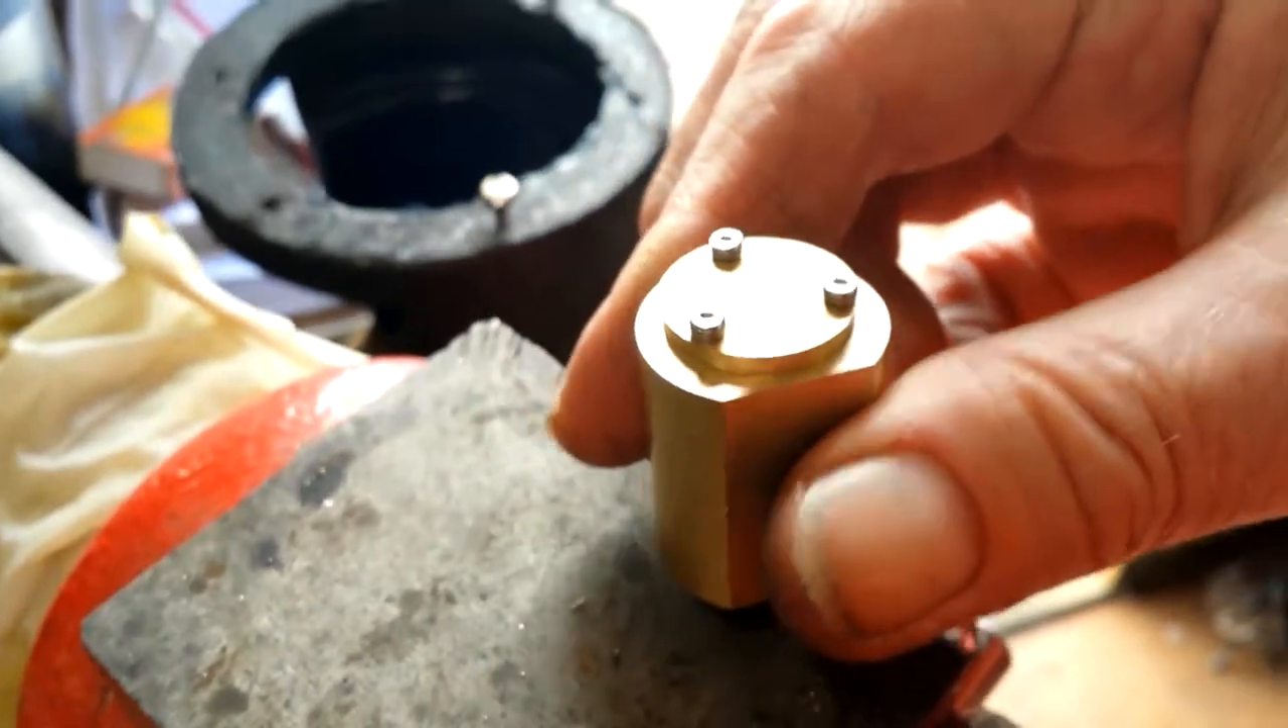So there we are, there's the cylinder with its cap screwed on in place.